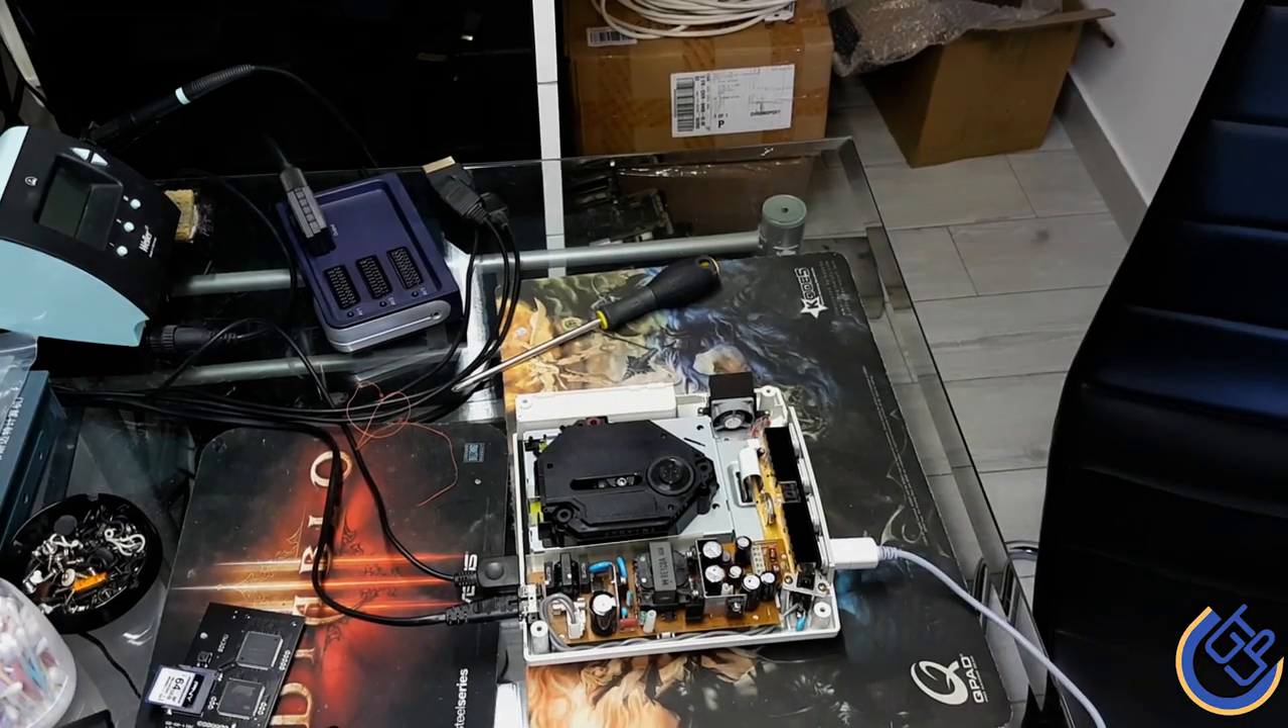Il y a le lecteur qui est en place.